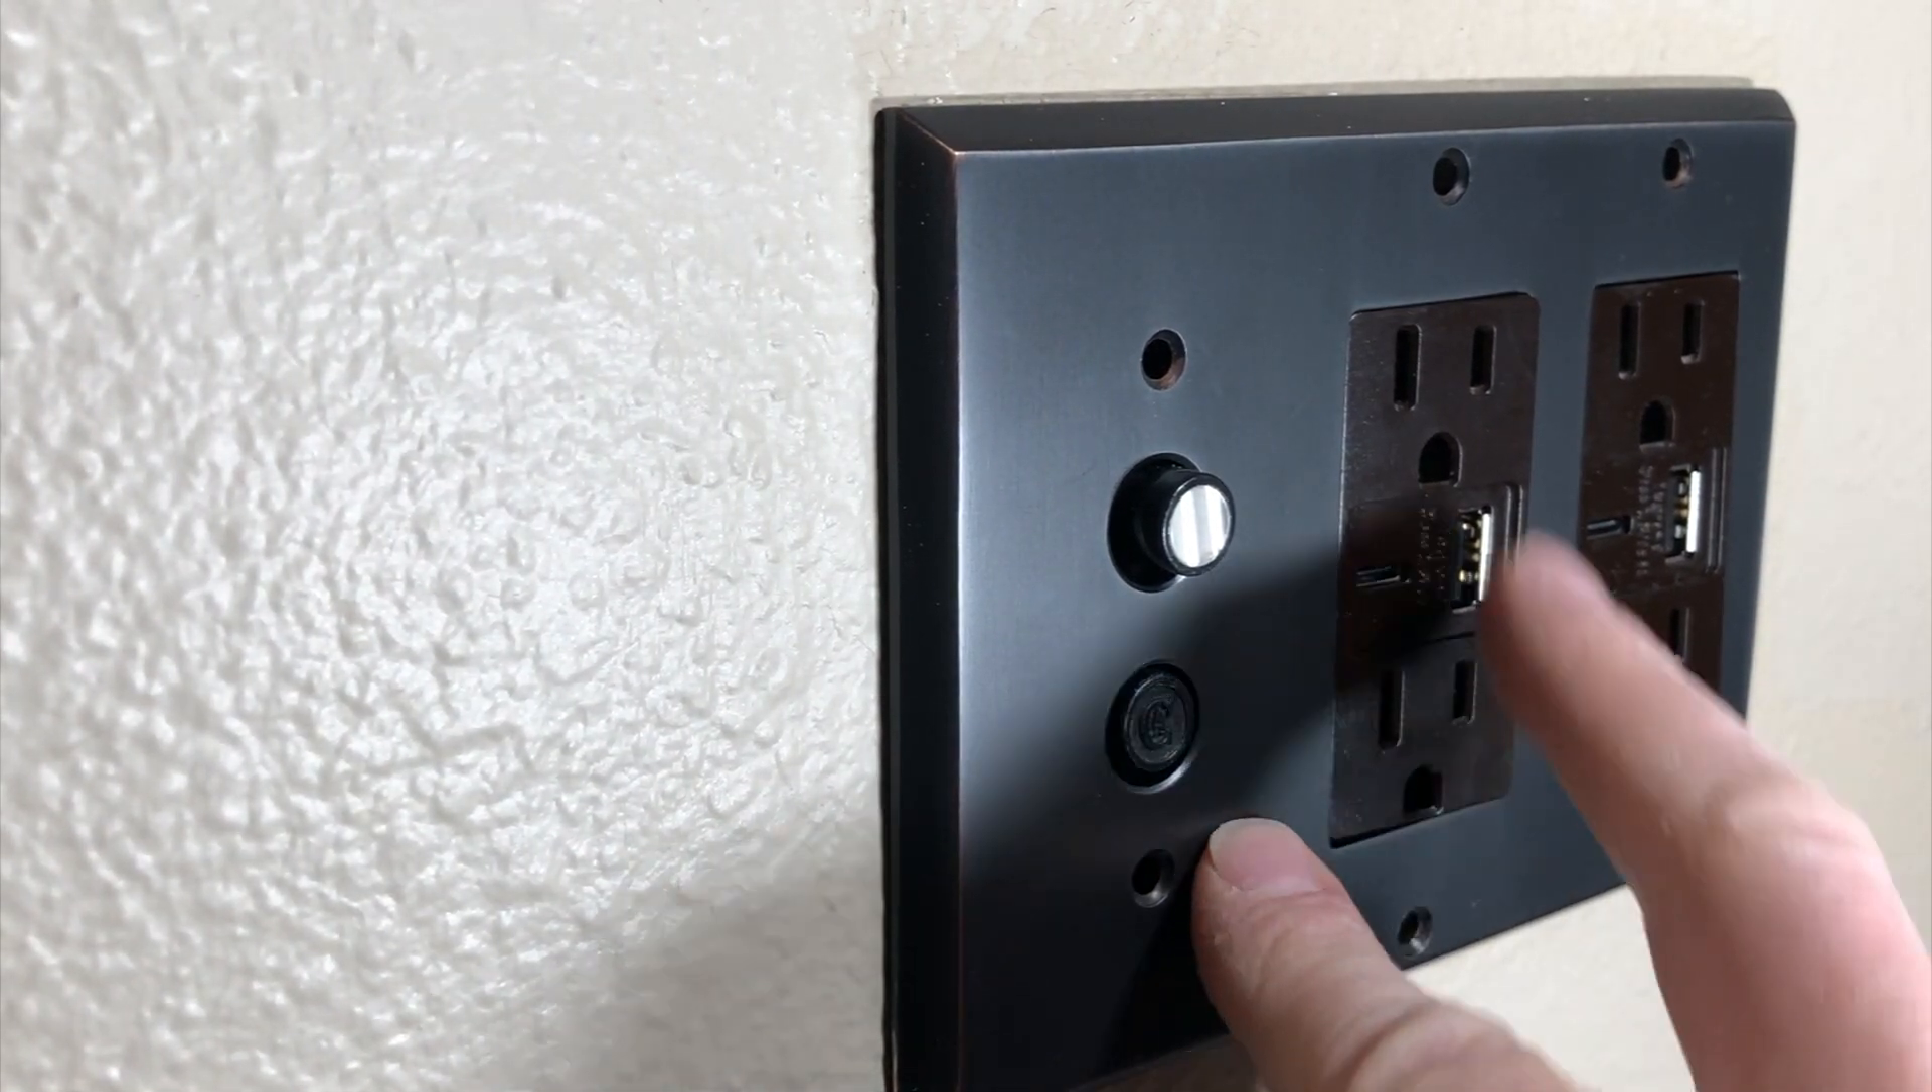Okay, so now I have the cover plate on. You can see the contrast.